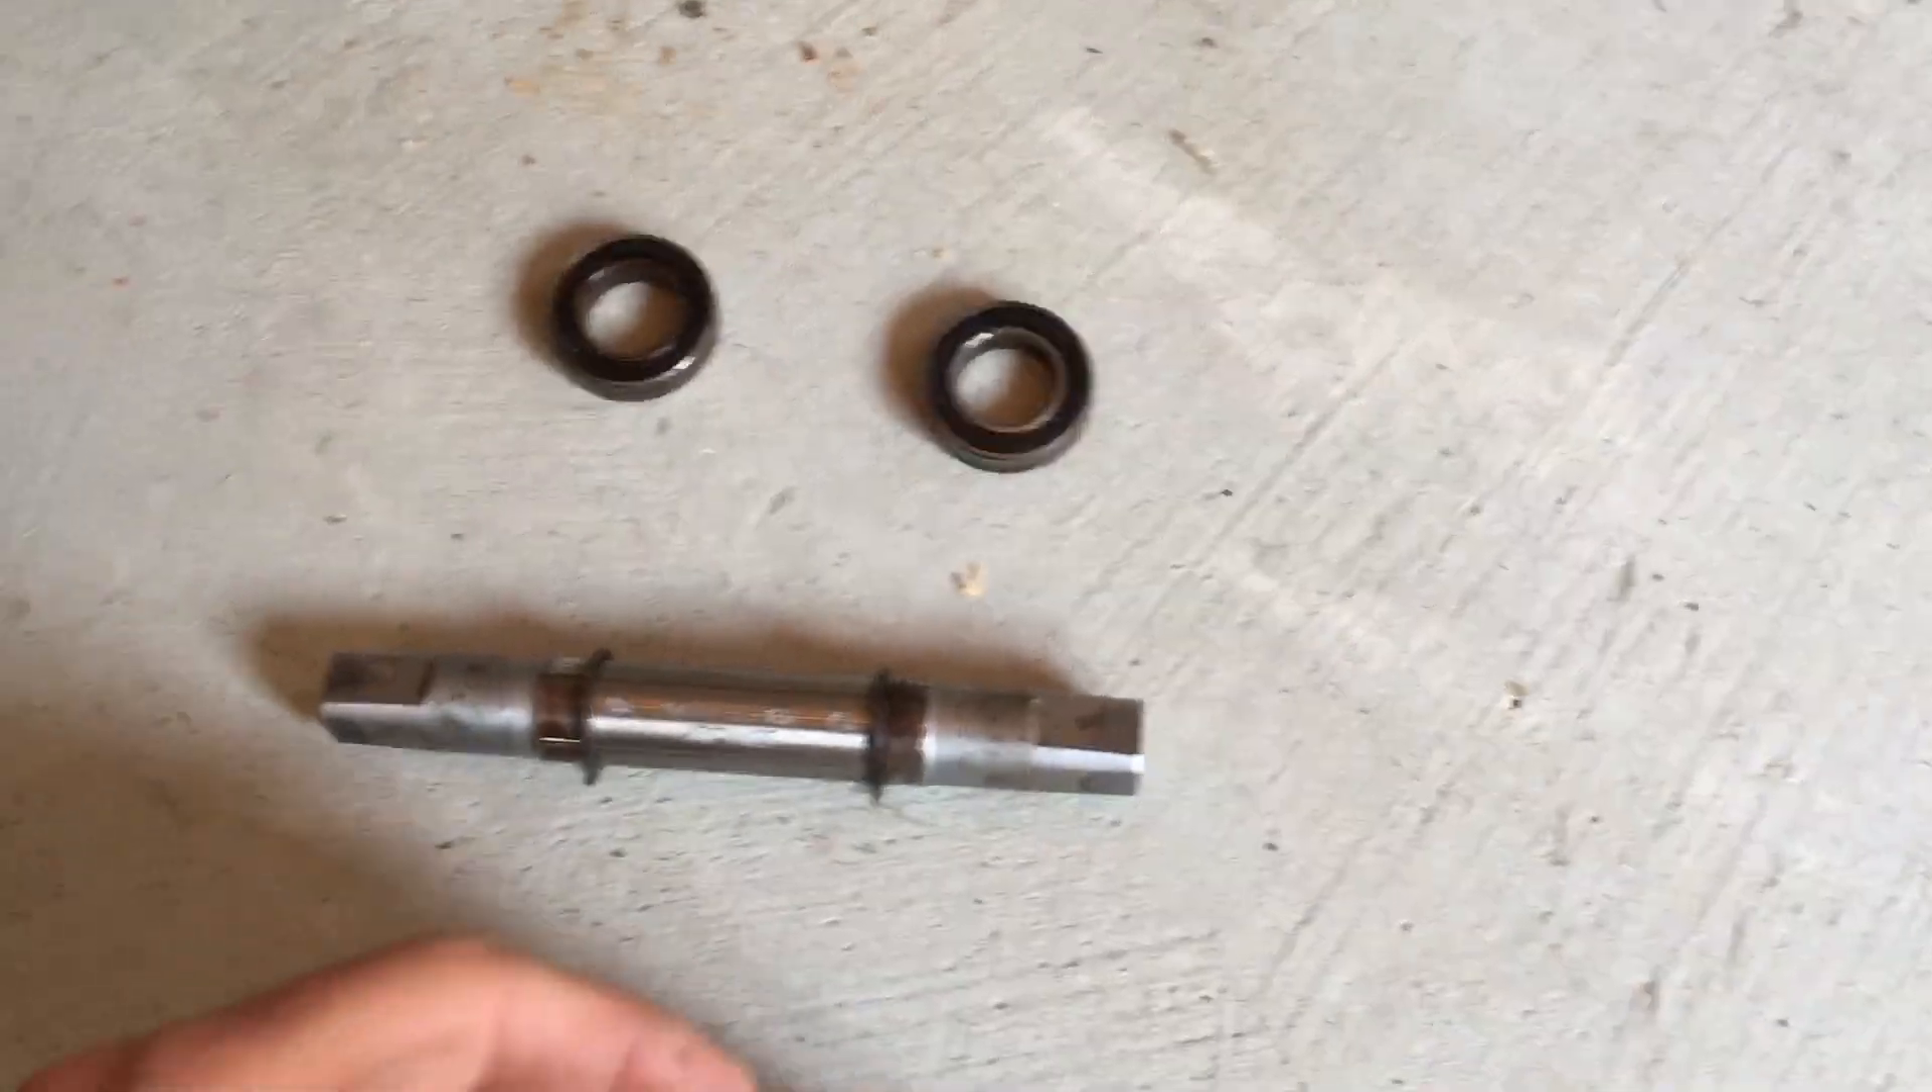Here are the bearings now removed from the spindle.